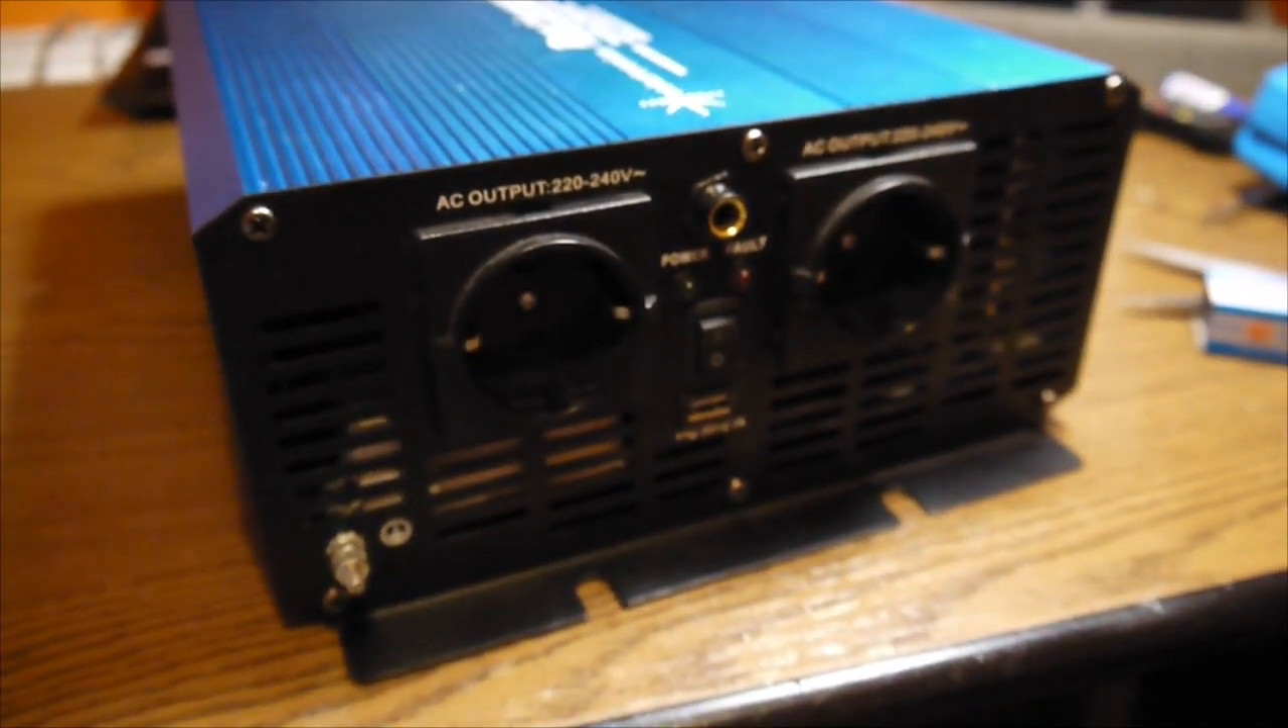So the screws are back the case is looking absolutely great.